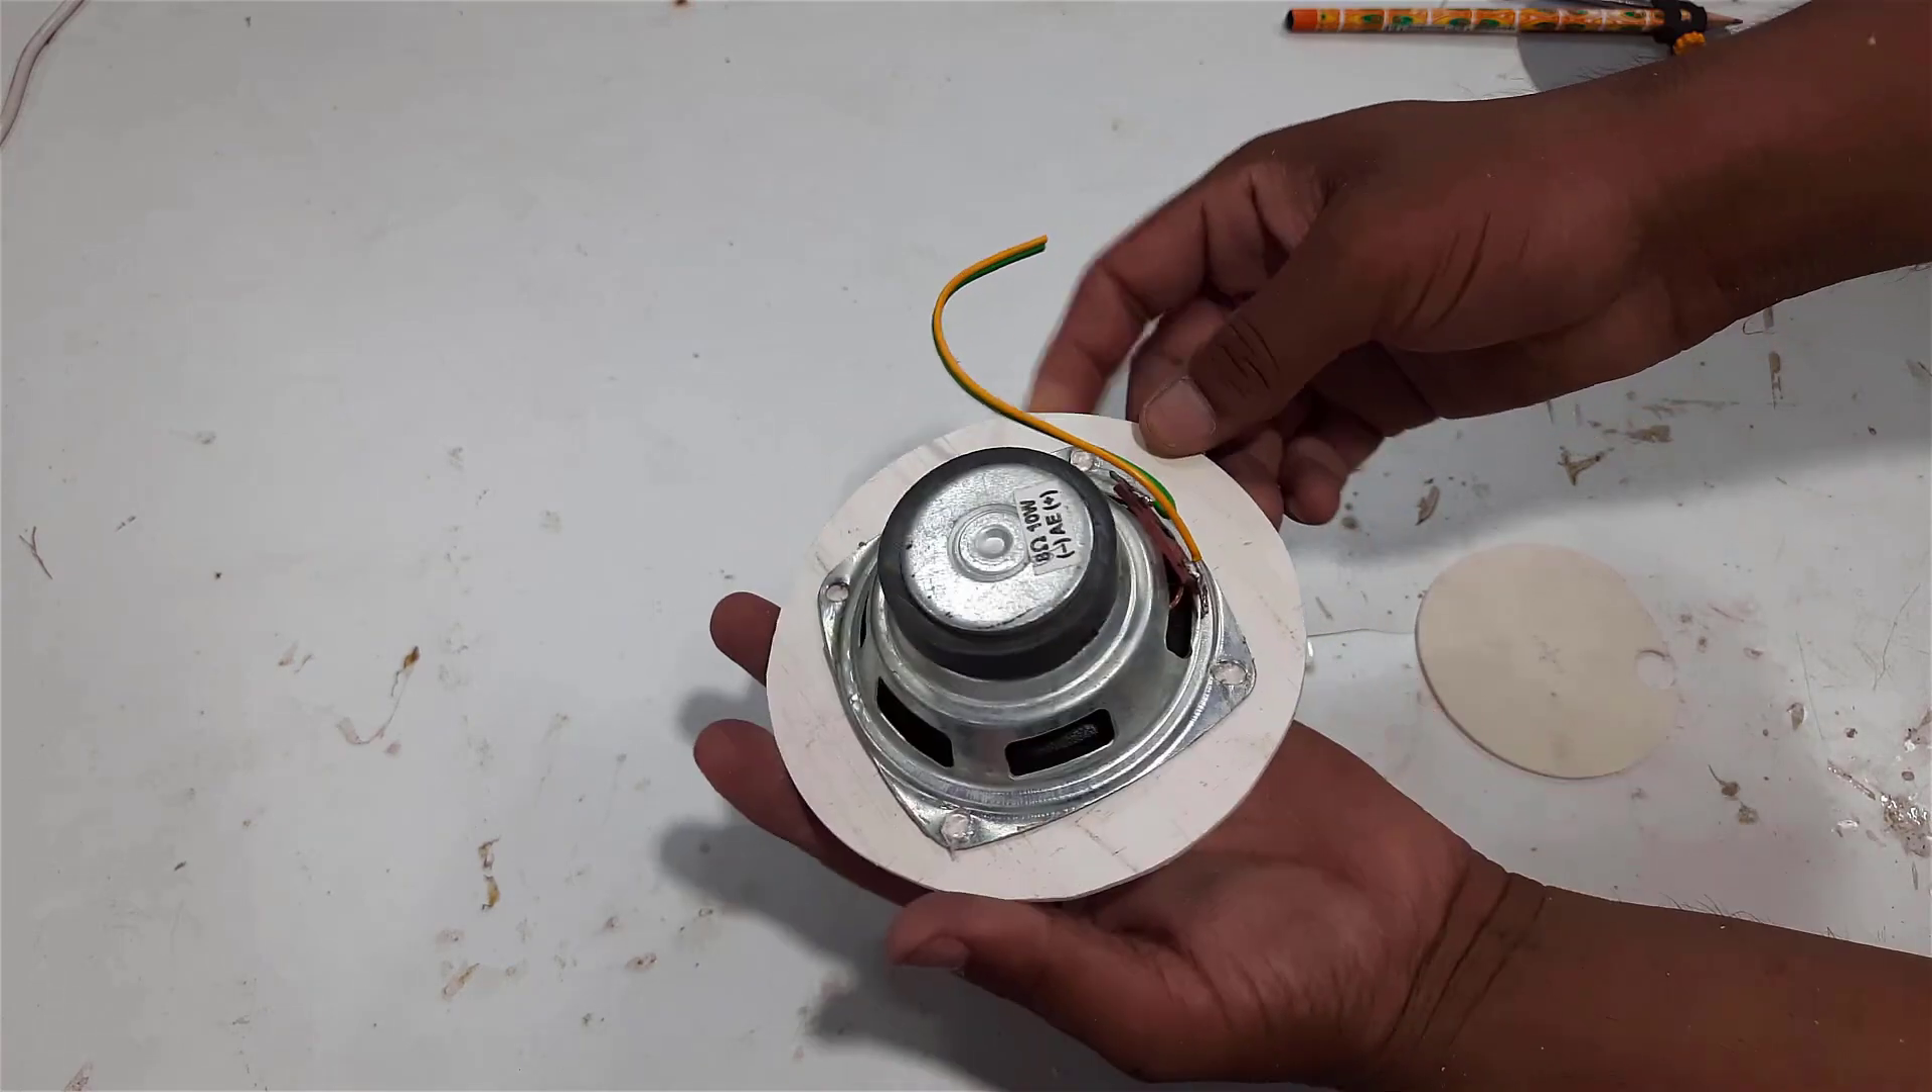देखे बिल्कुल बड़िया तरीके से यहां पर स्पिकर भी हमारा लग चुका है।